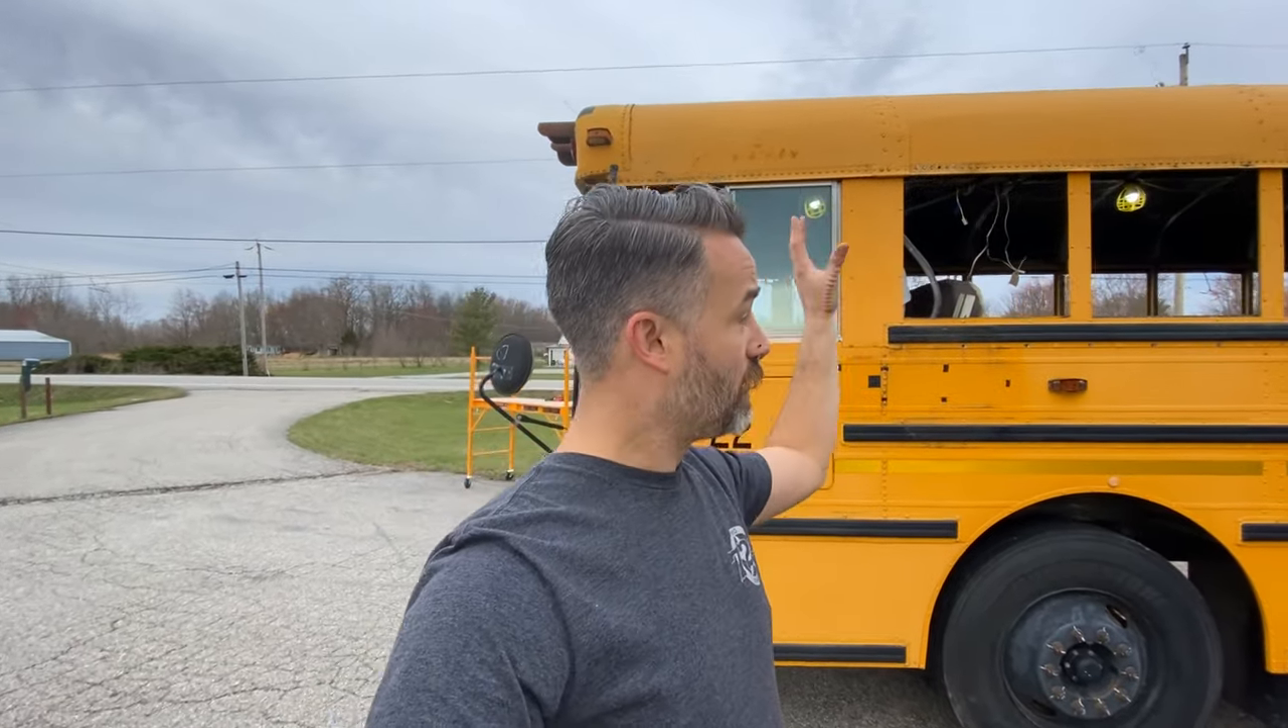I have all the windows with the exception of the driver window removed.